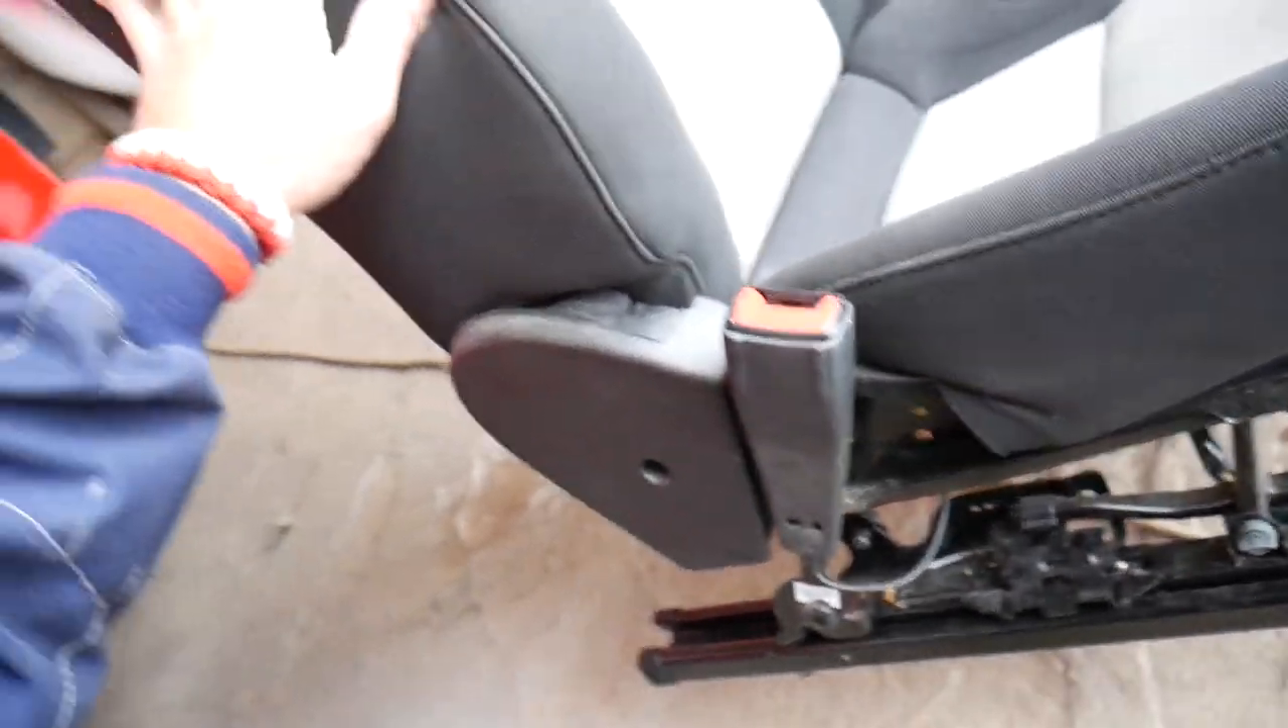Okay you can see we got the seat out.